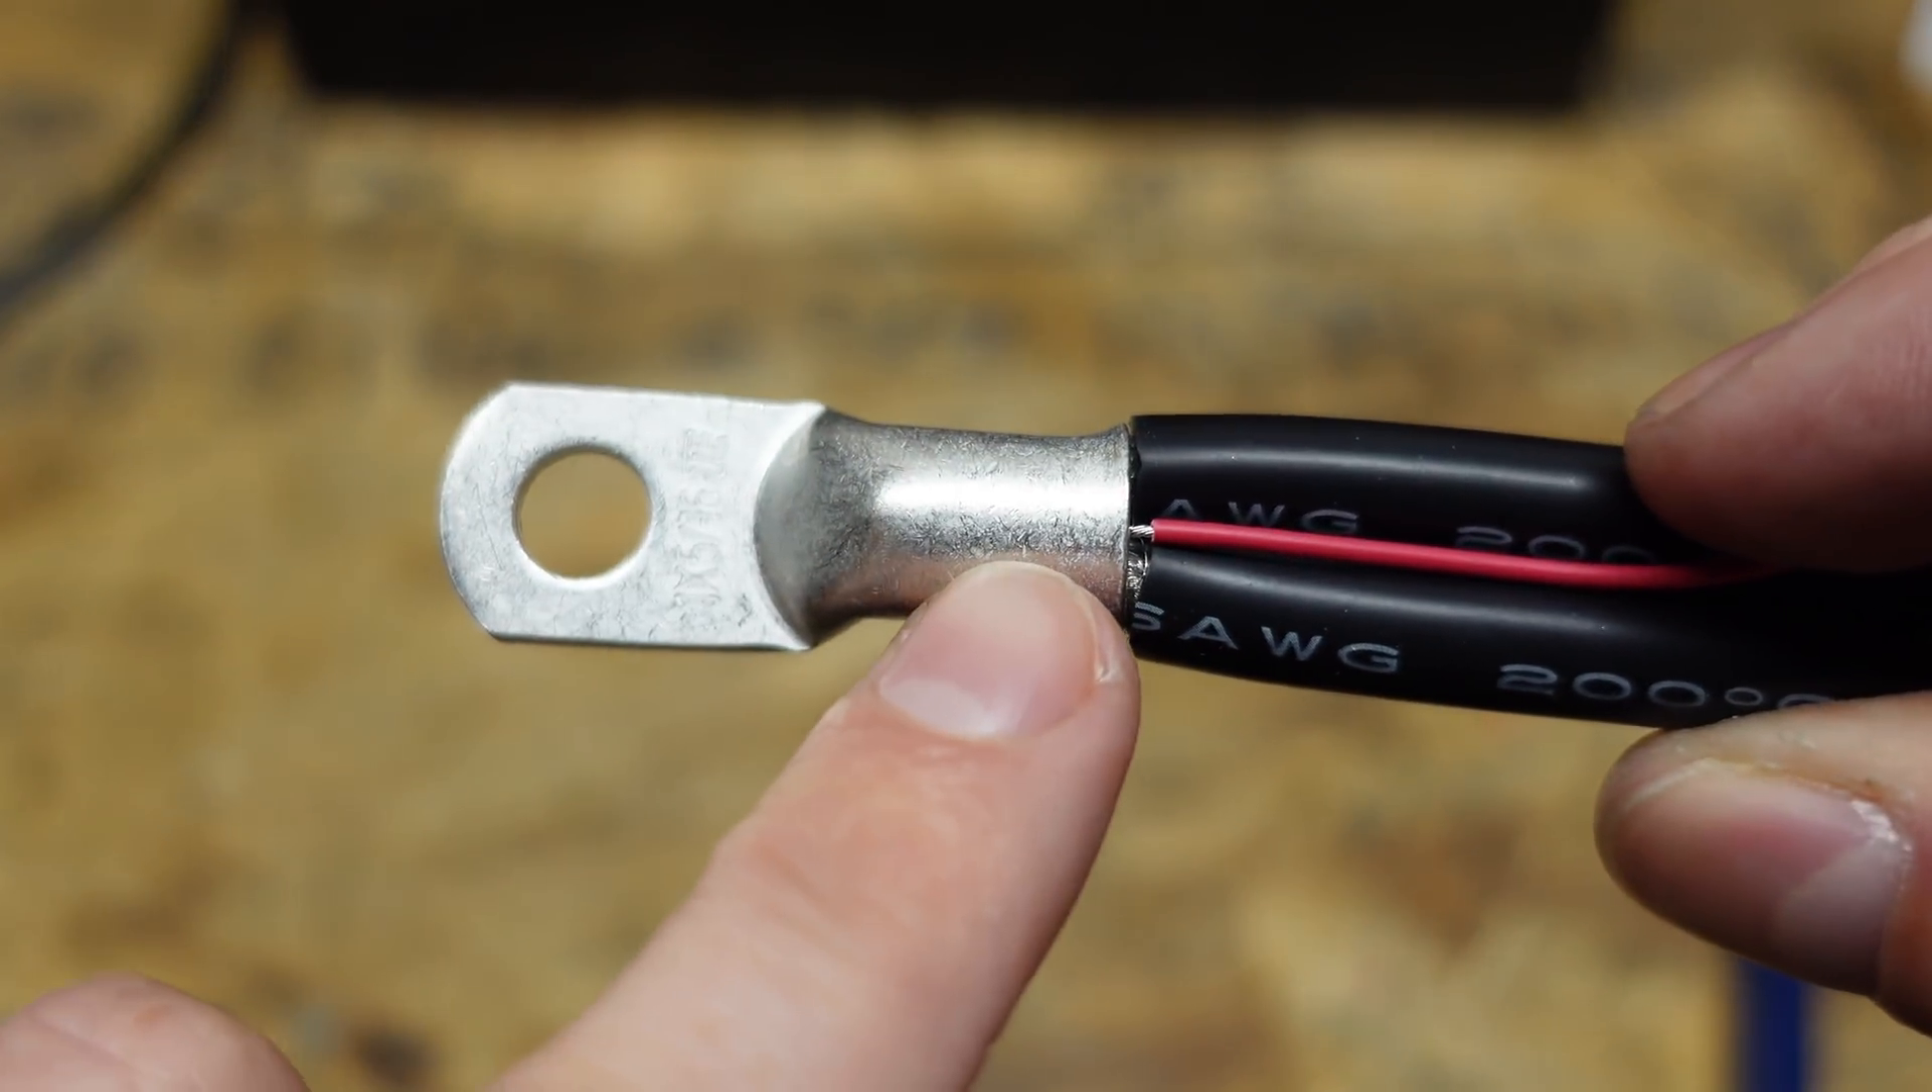All right, so the pair of number 6 fit in this lug perfectly.